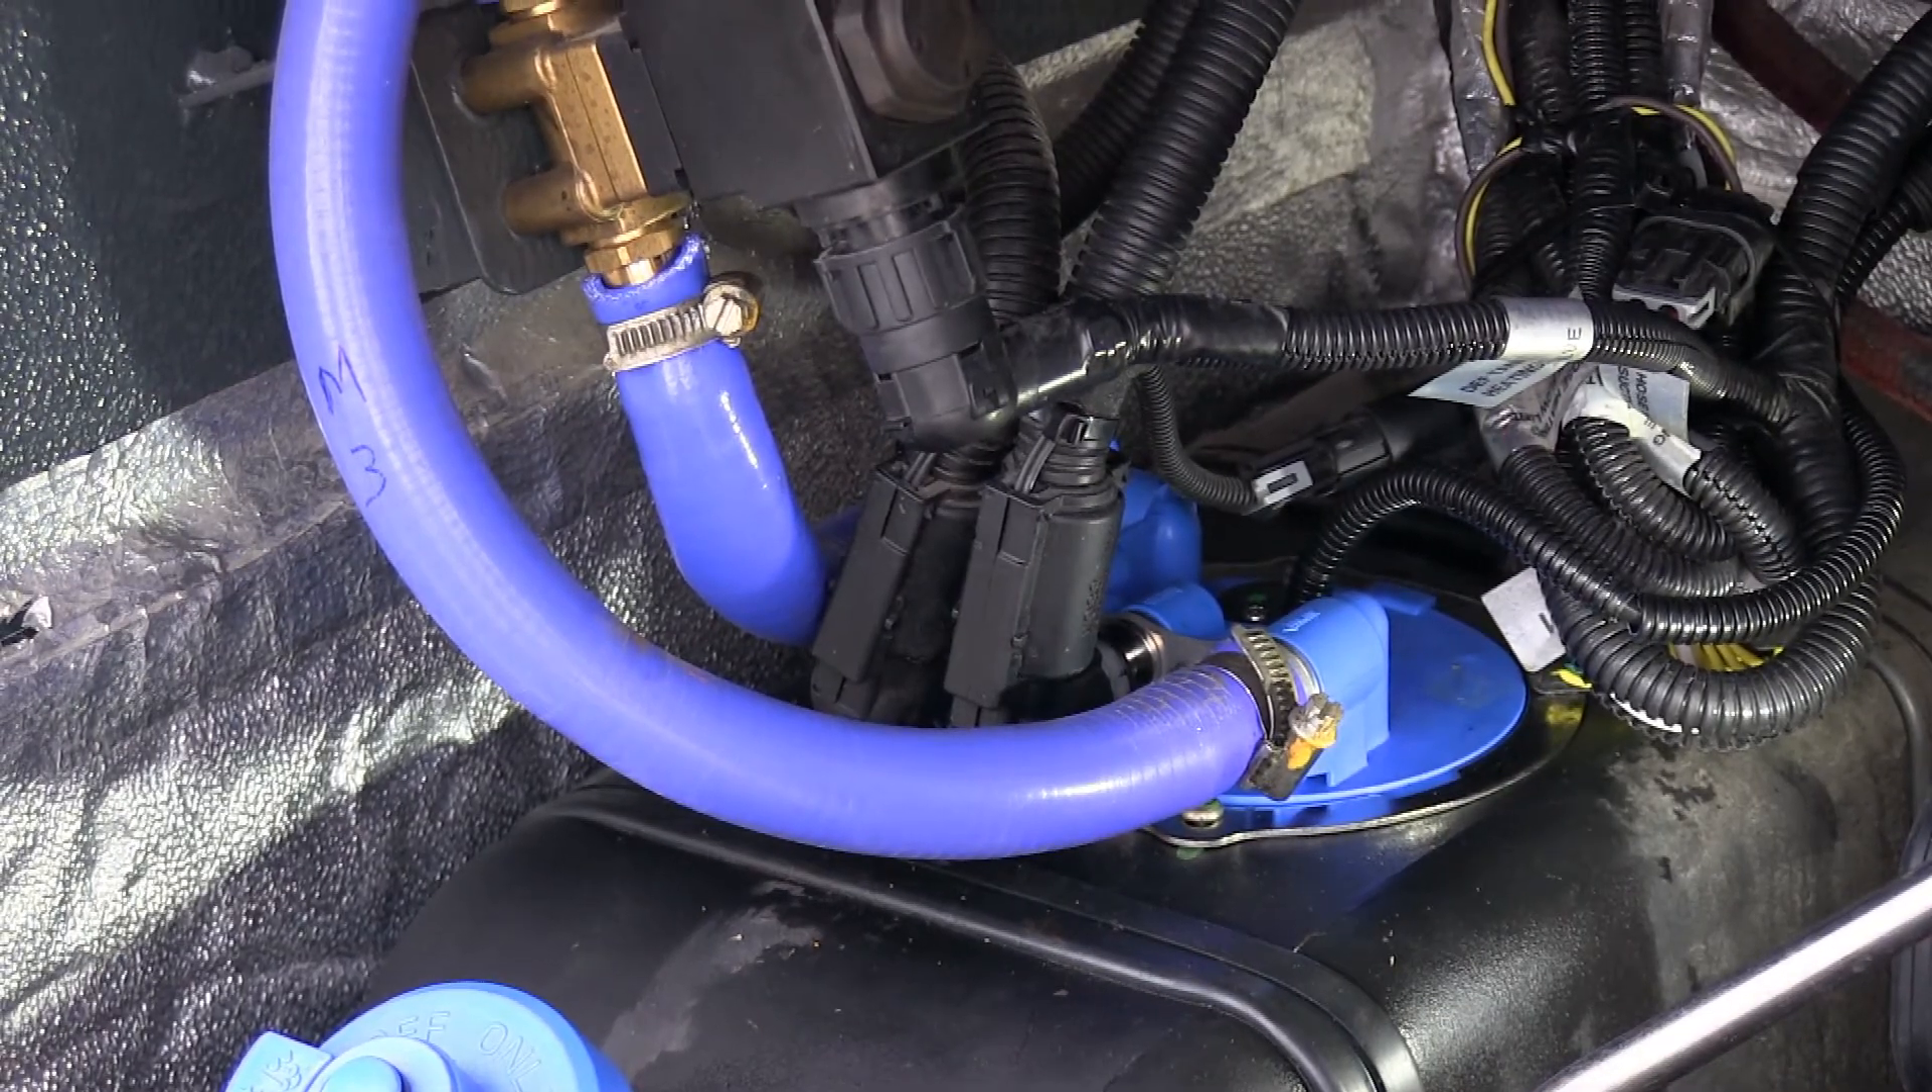This is what the unit looks like completed and installed in the DEF tank.